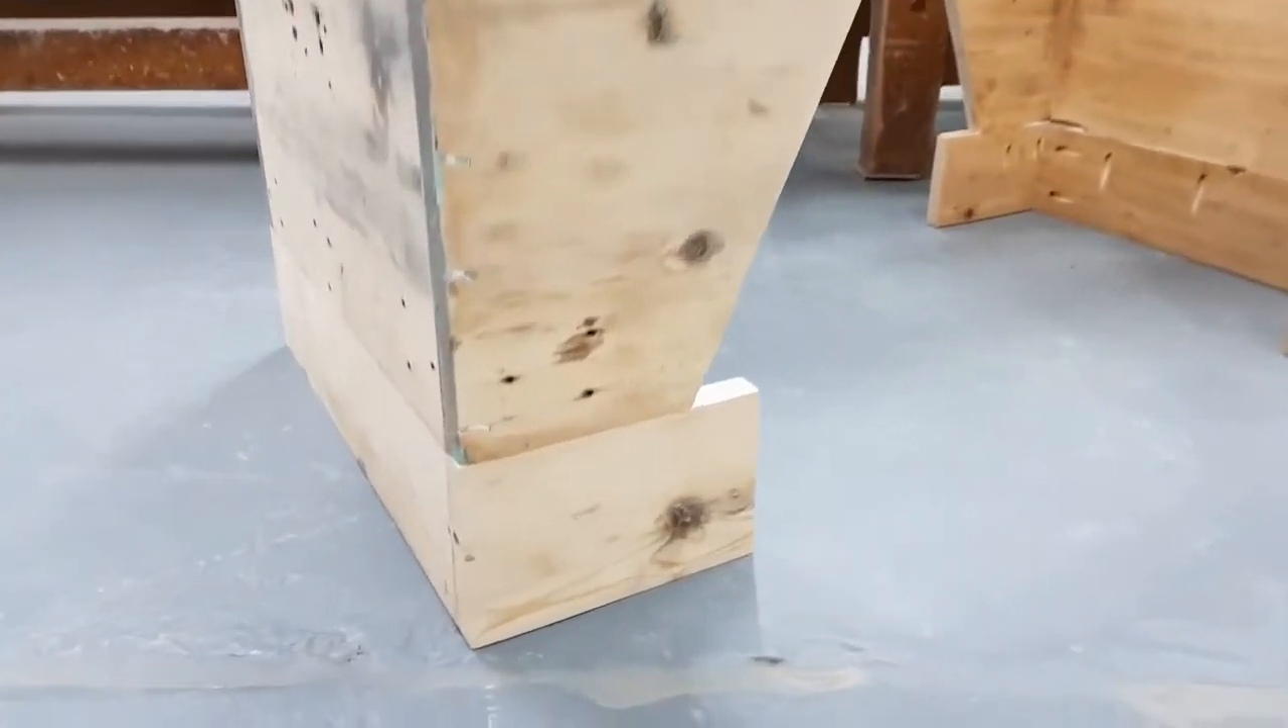I've glued and screwed the bottoms to gain that extra height.